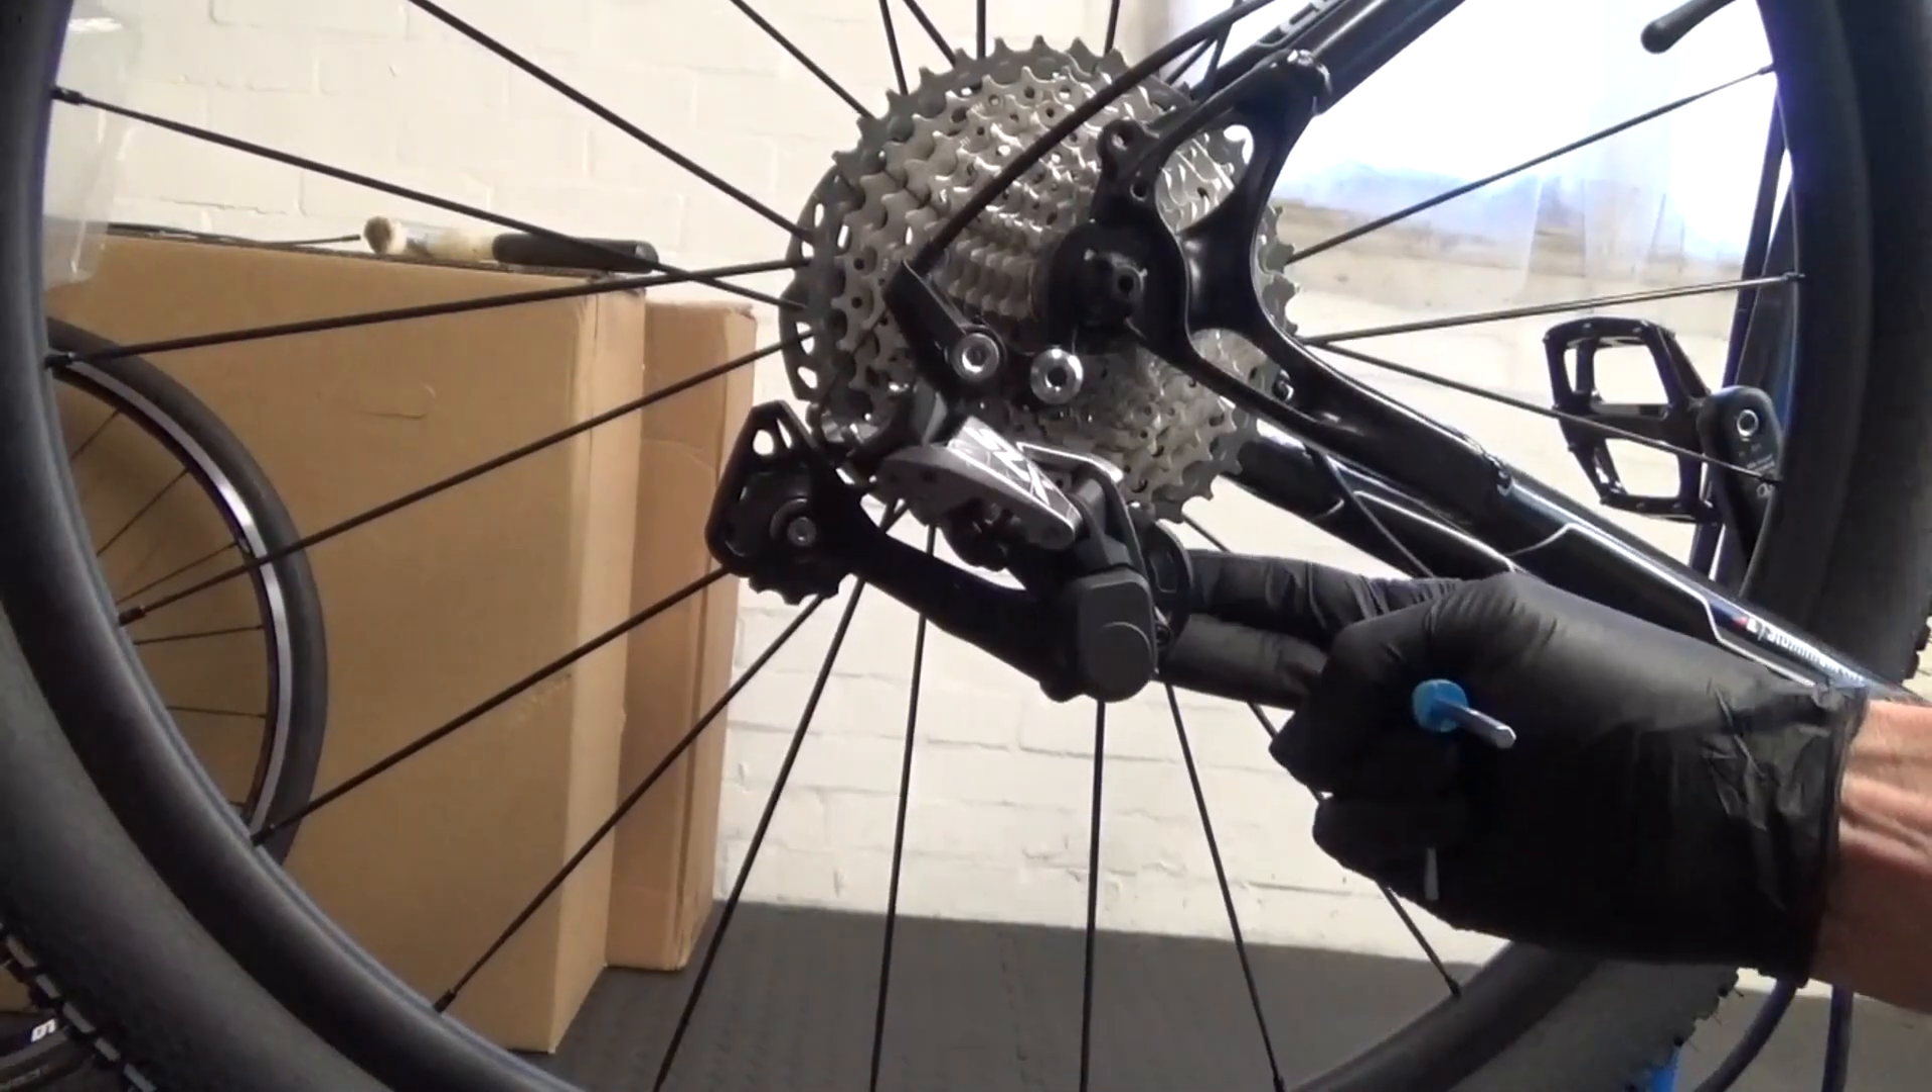Right, so we've removed the chain from the bike as you can see.